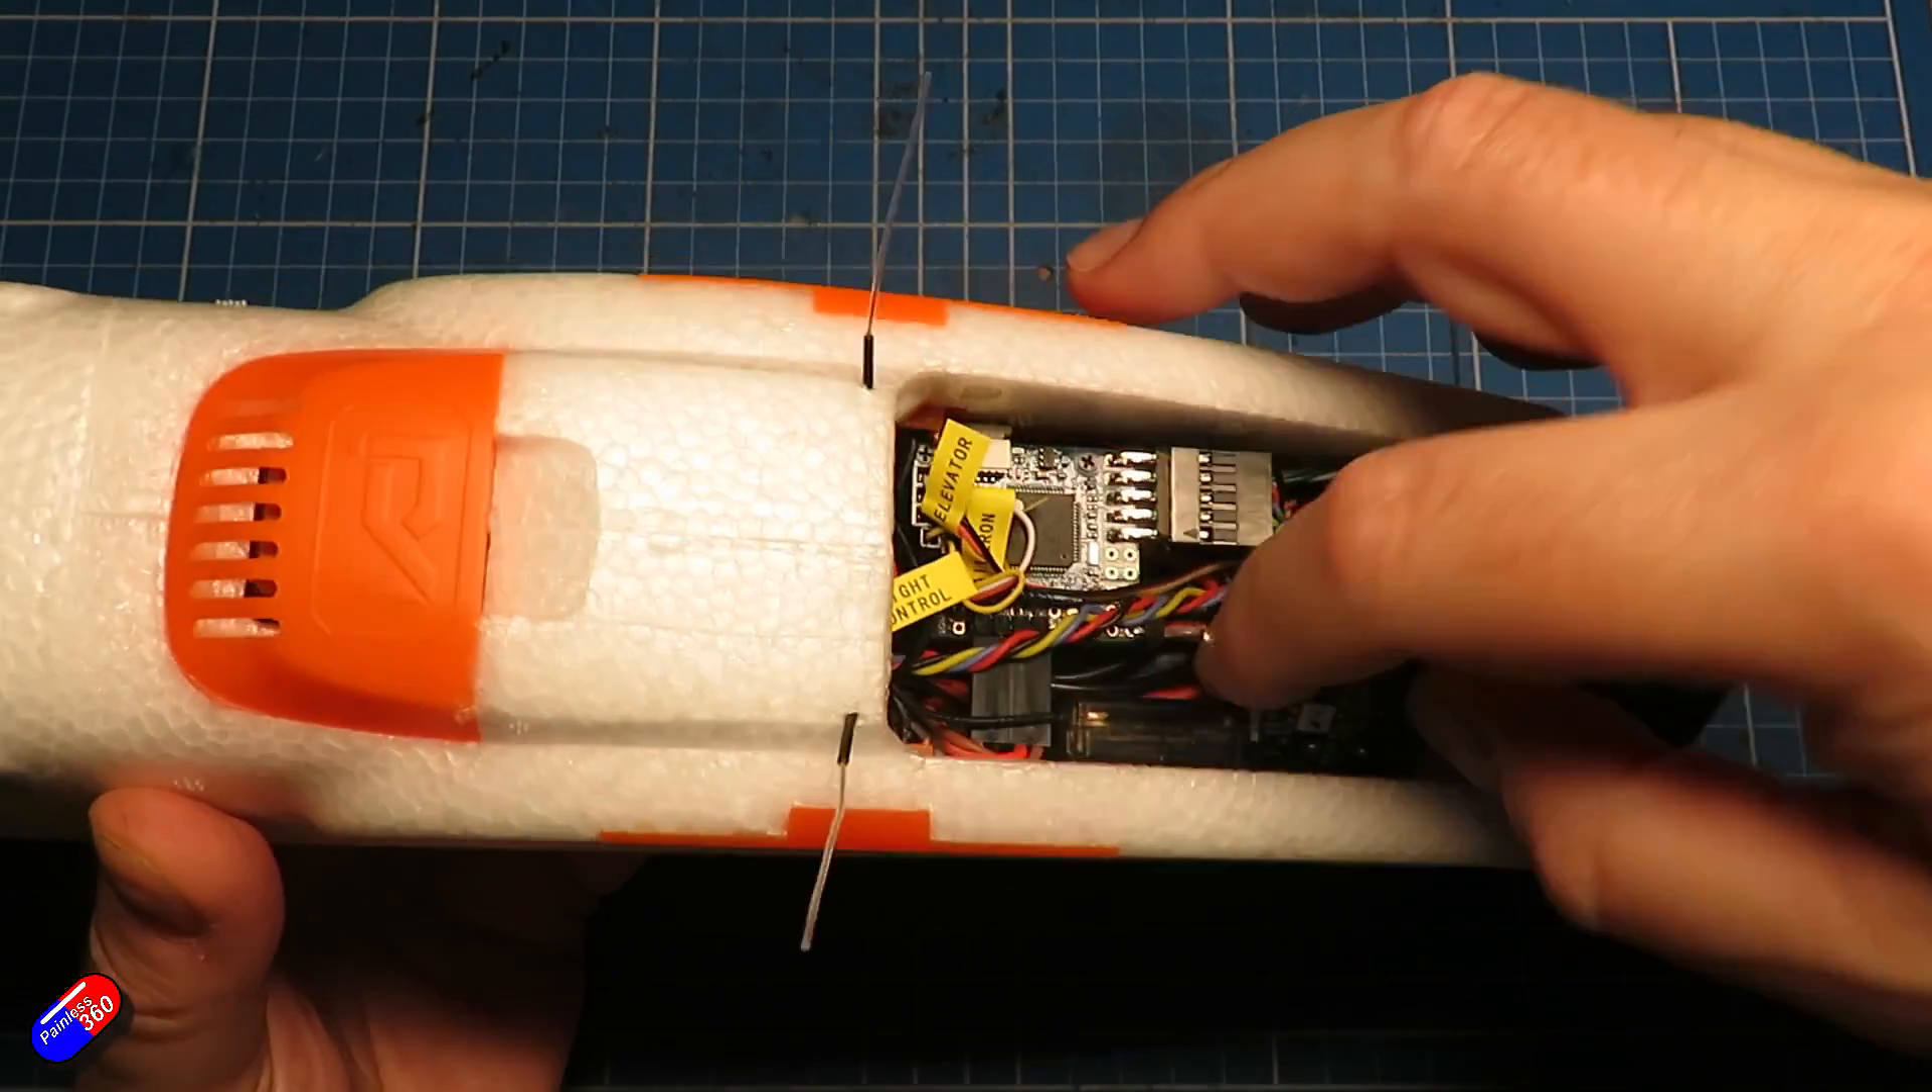There's only just enough room in here for all of the electronics. It is a very tight fit.